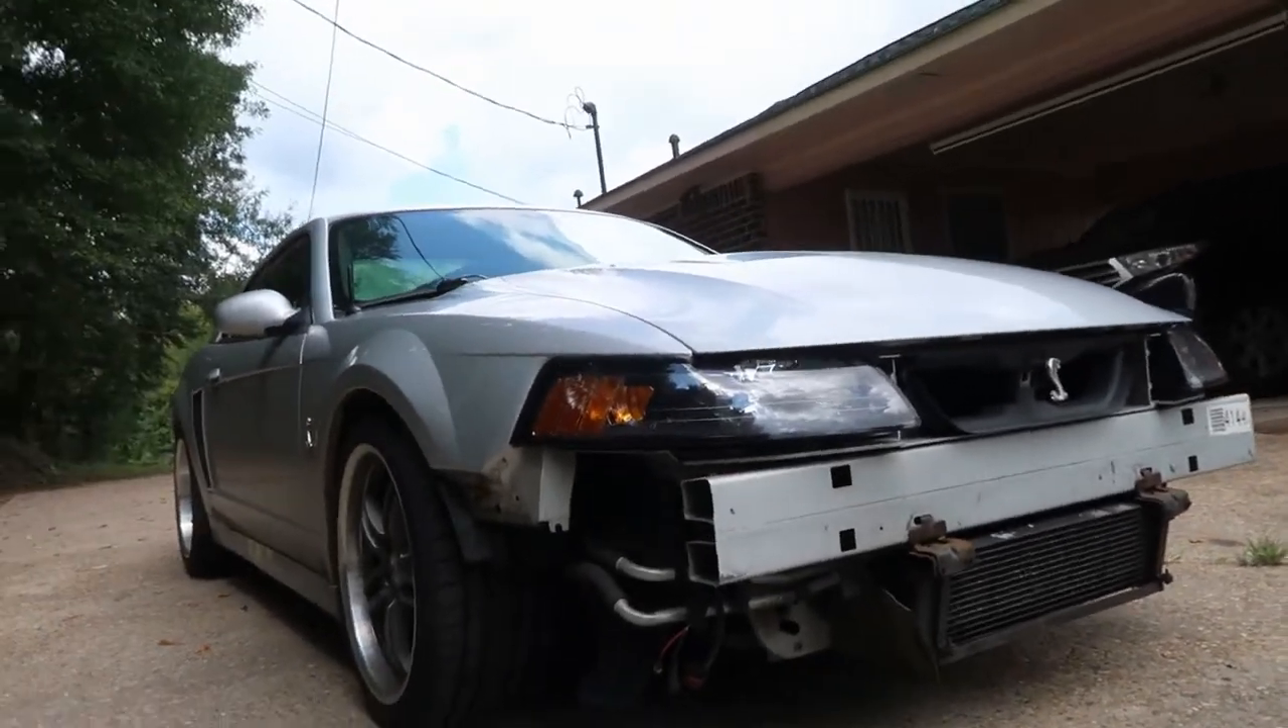You're probably wondering why I have my bumper off right now.